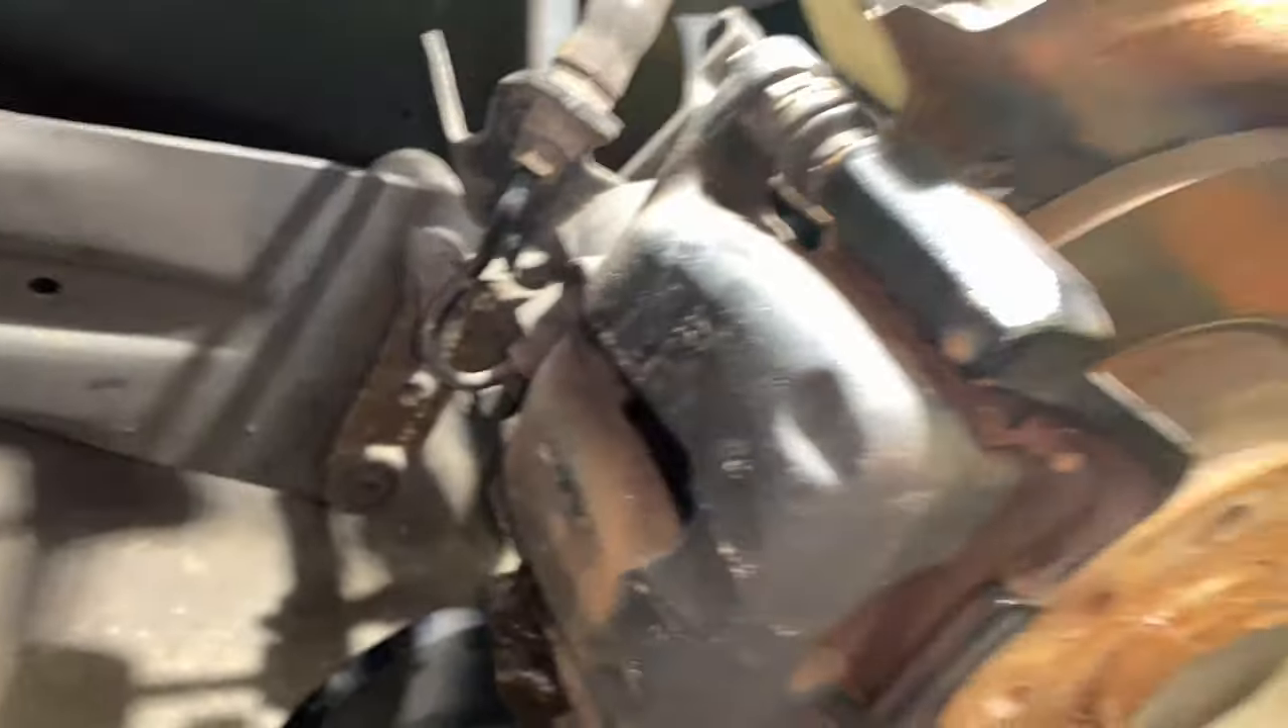We haven't removed the caliper just yet.